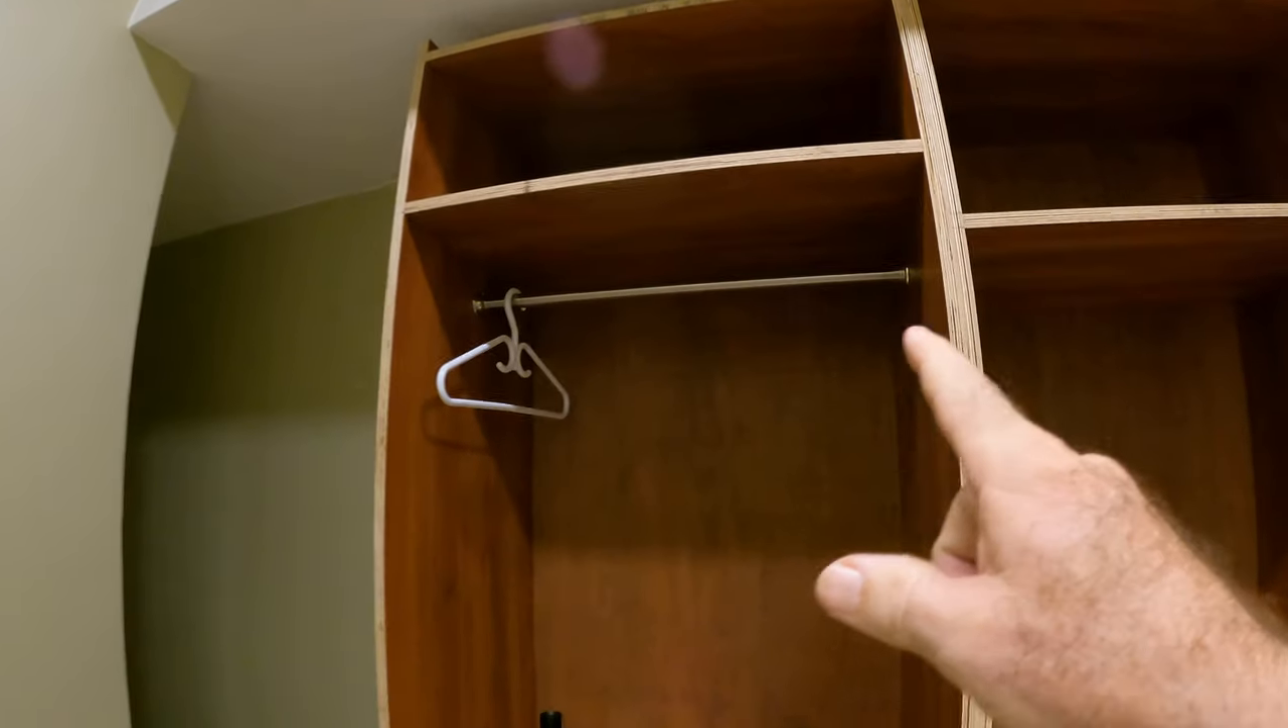Inside, the back panels are installed.